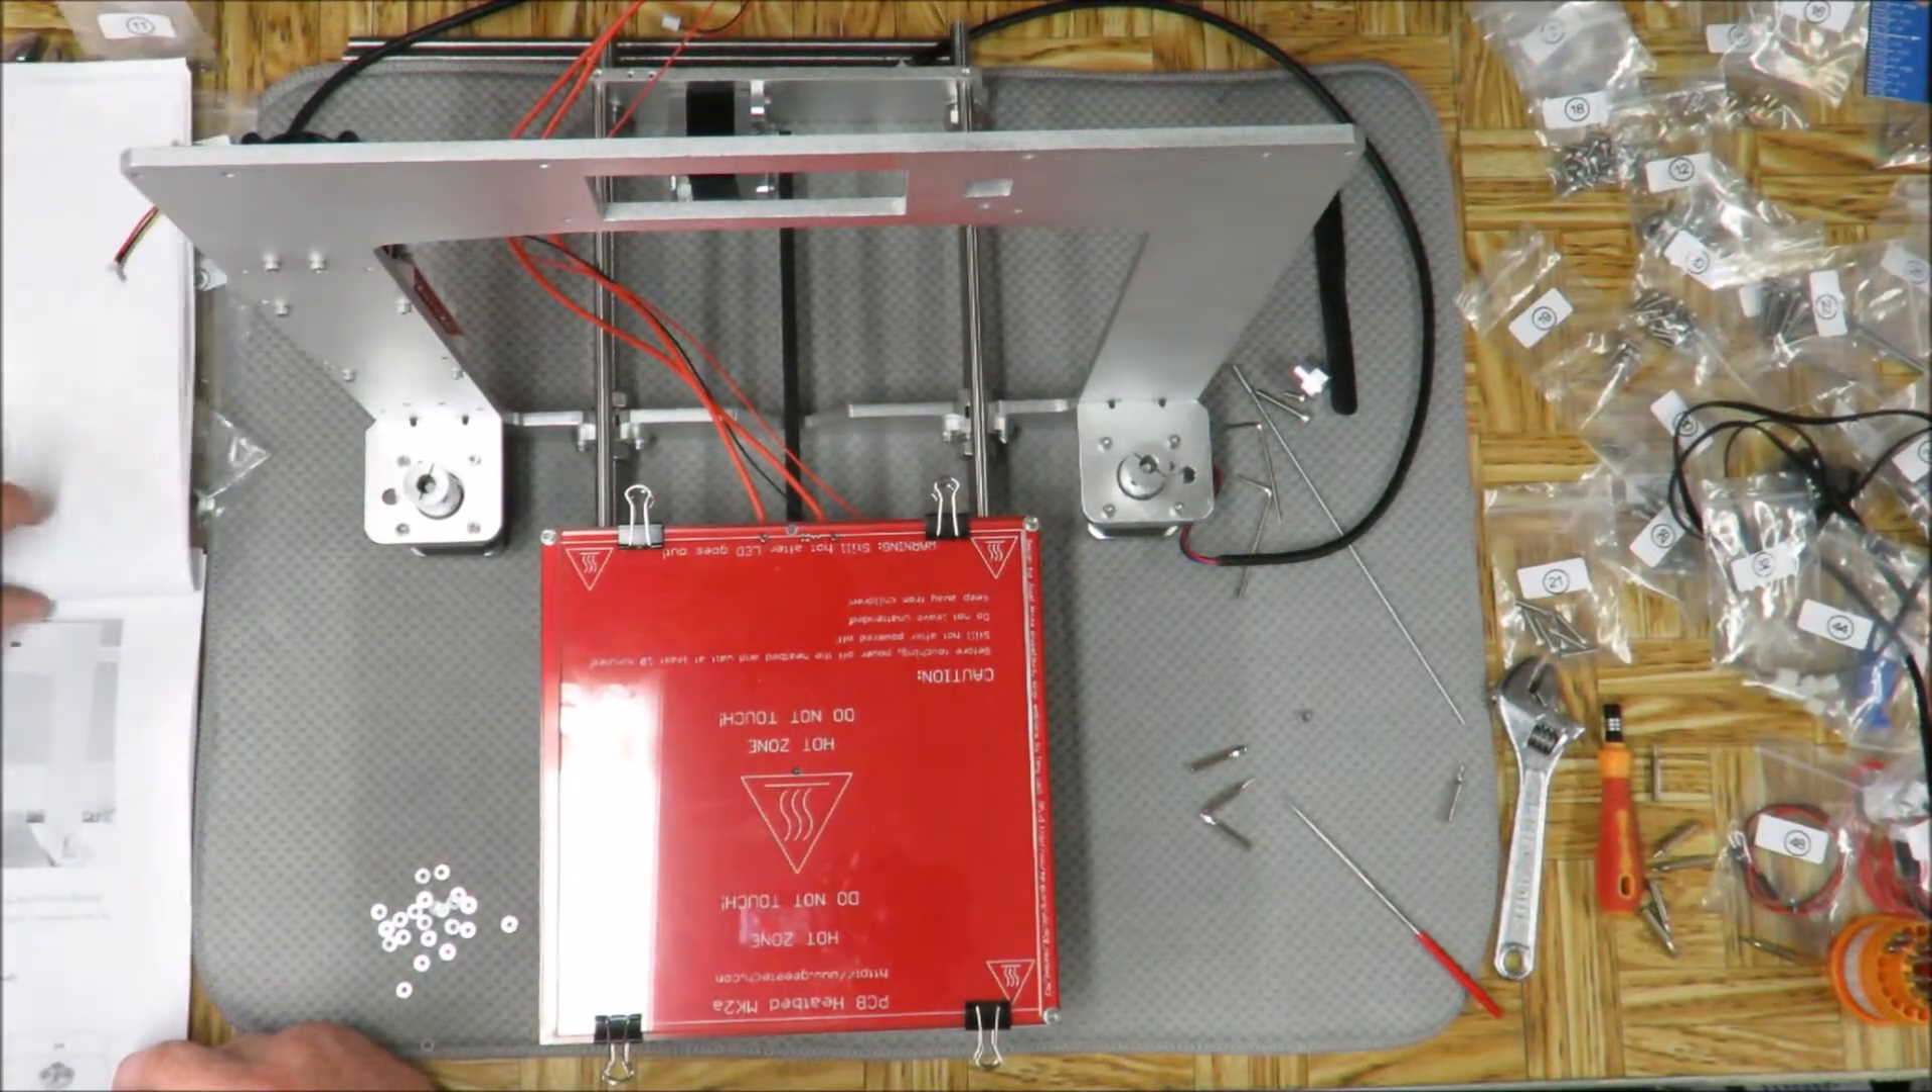Okay so we have our board in place.